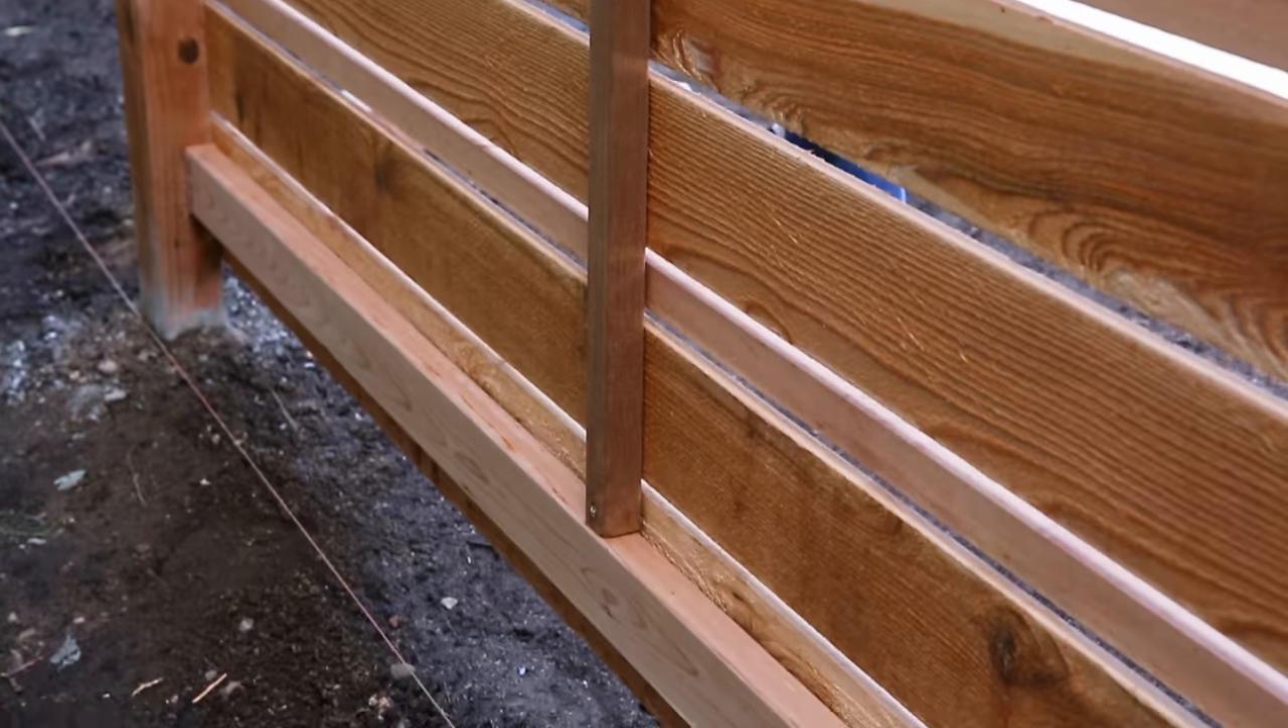Because 8 feet is a long span for fence boards, we added a vertical 2 by 2 at the center of the run.